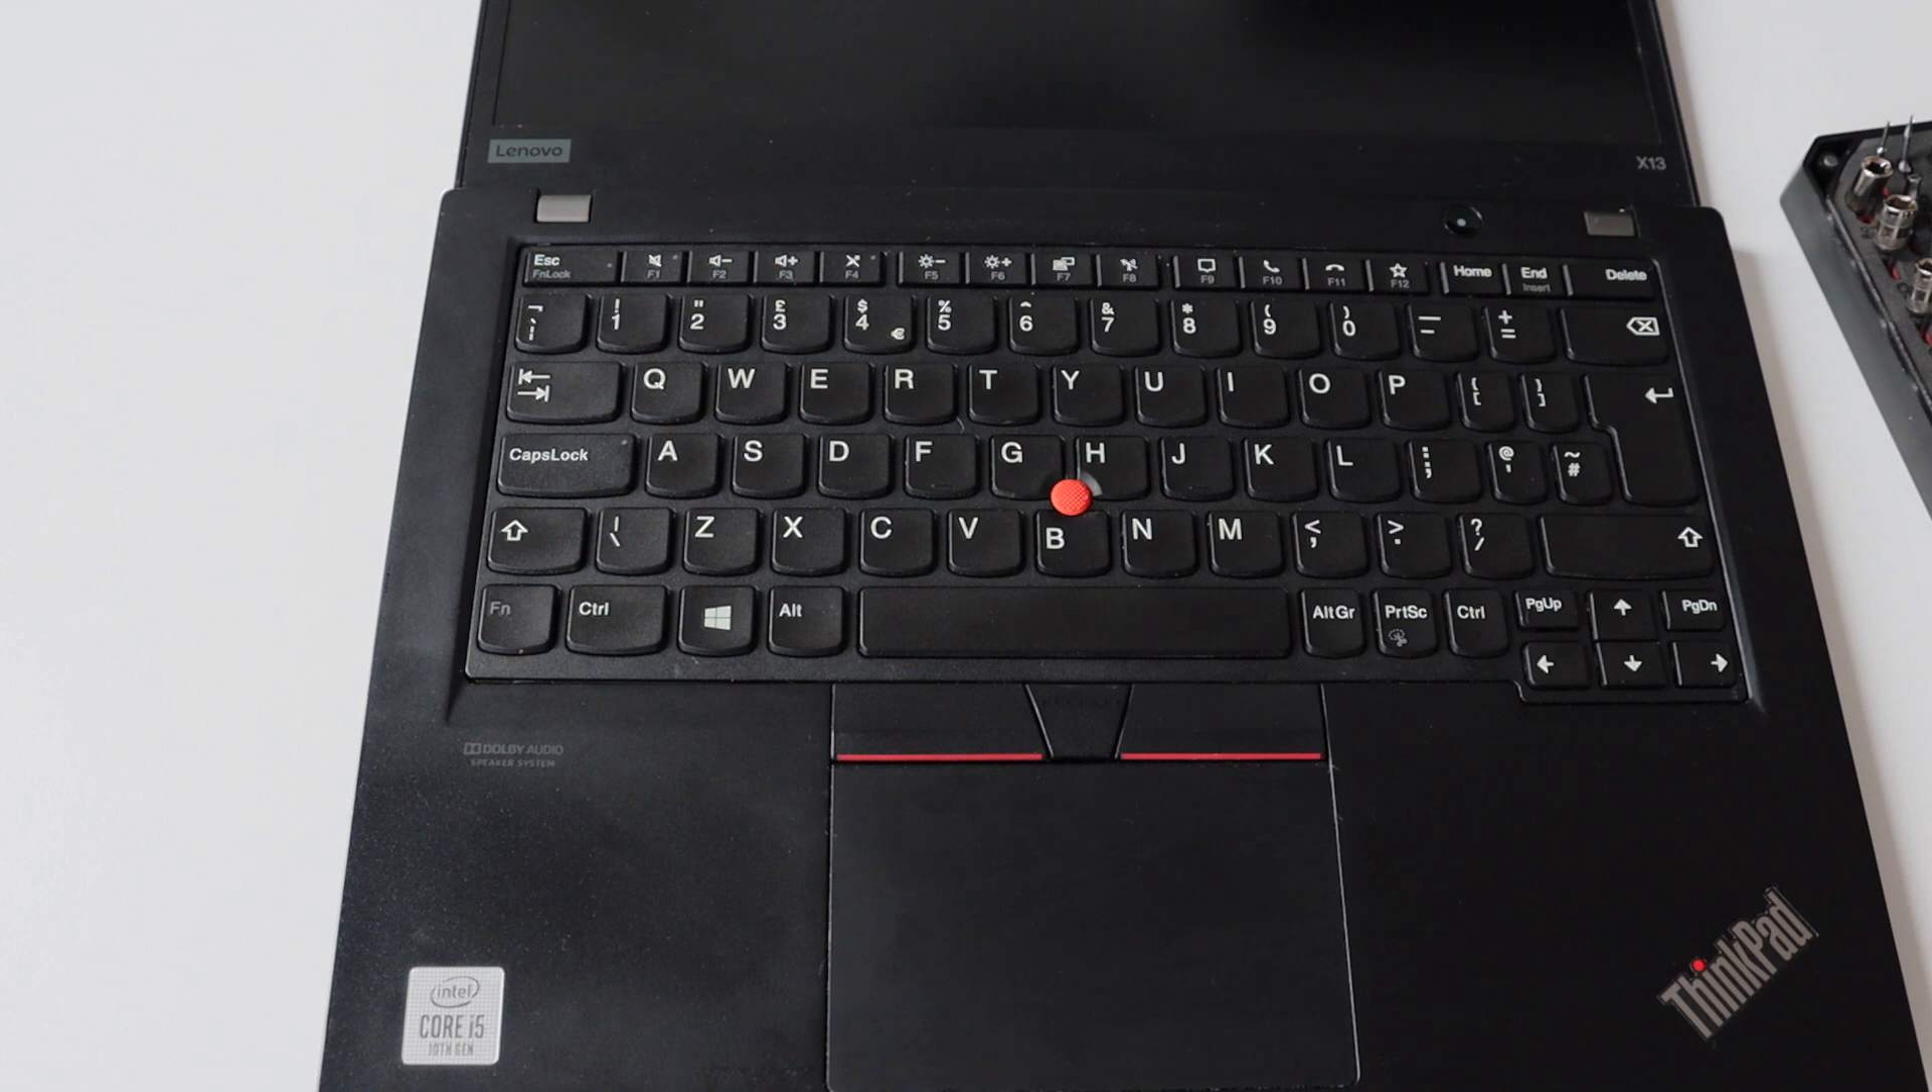At the end of the process, just add the plastic caps to the left and the right mouse button above the touchpad. With this, the replacement of the keyboard is completed.